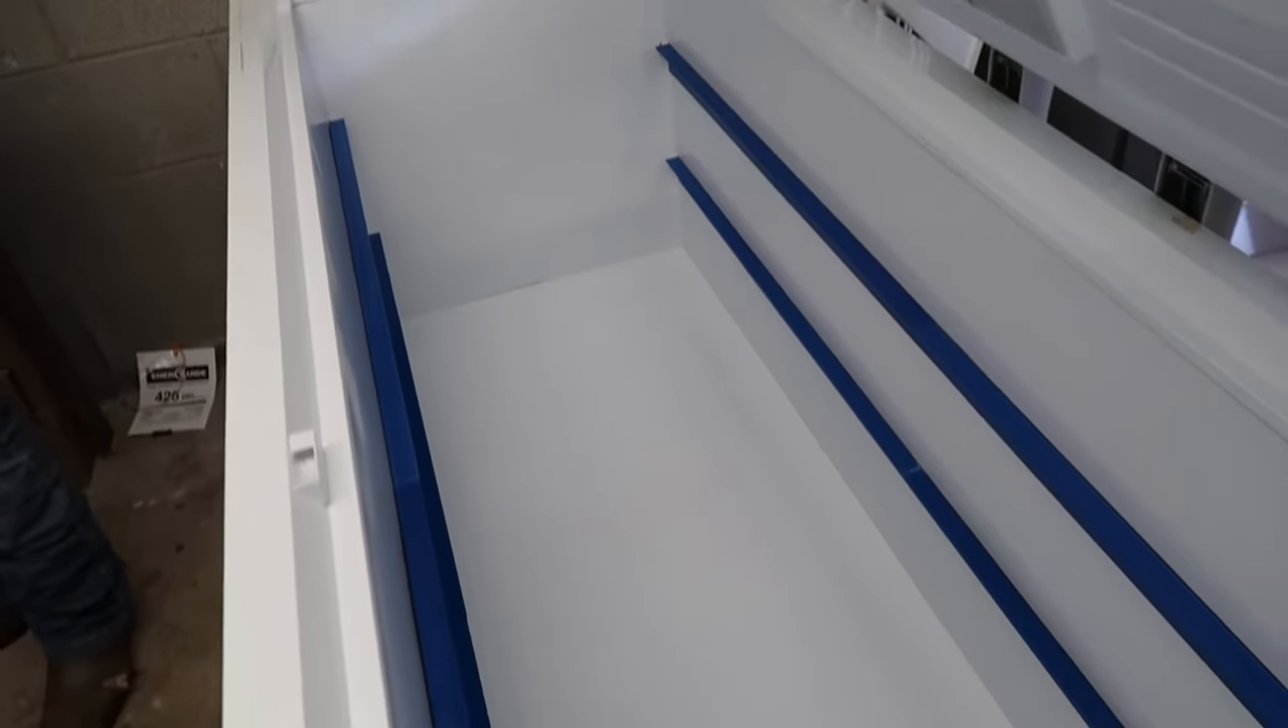We've got both sets of rails installed and now we're ready to put the baskets in and load them up with meat.